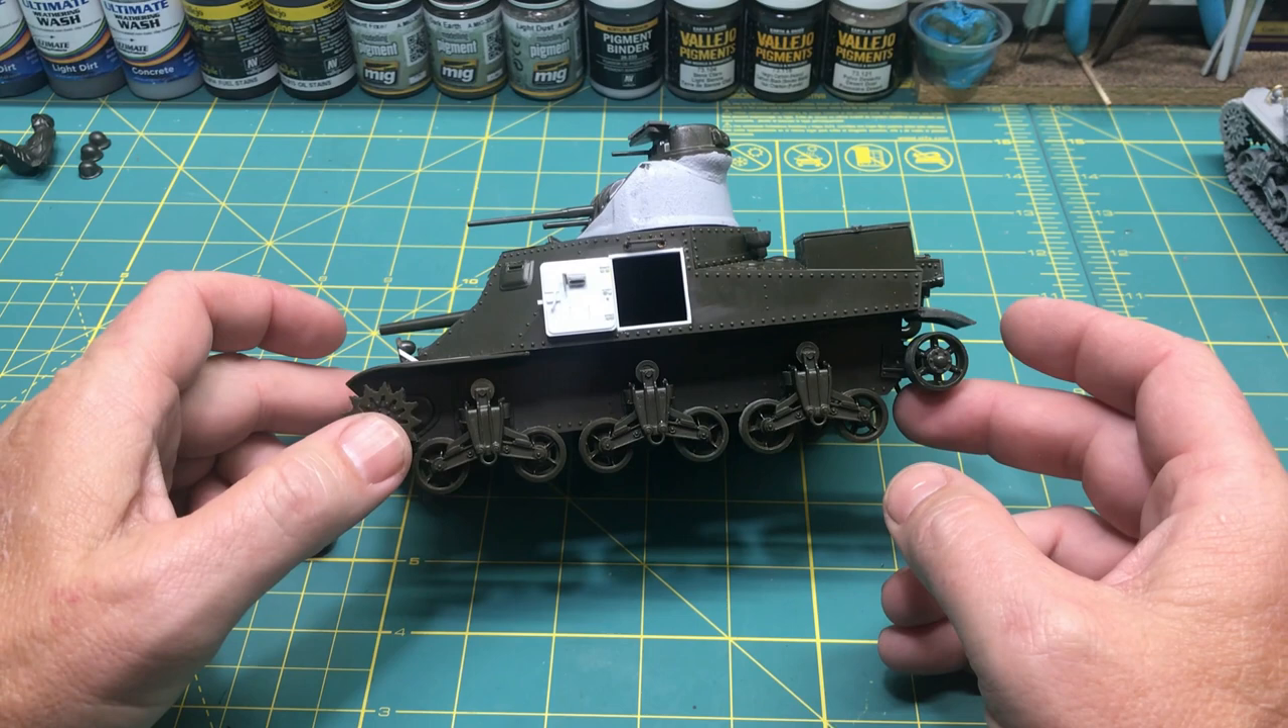Um i mean obviously i have painting to do and i haven't put the tracks on because i'm going to do that after painting but uh this is it.